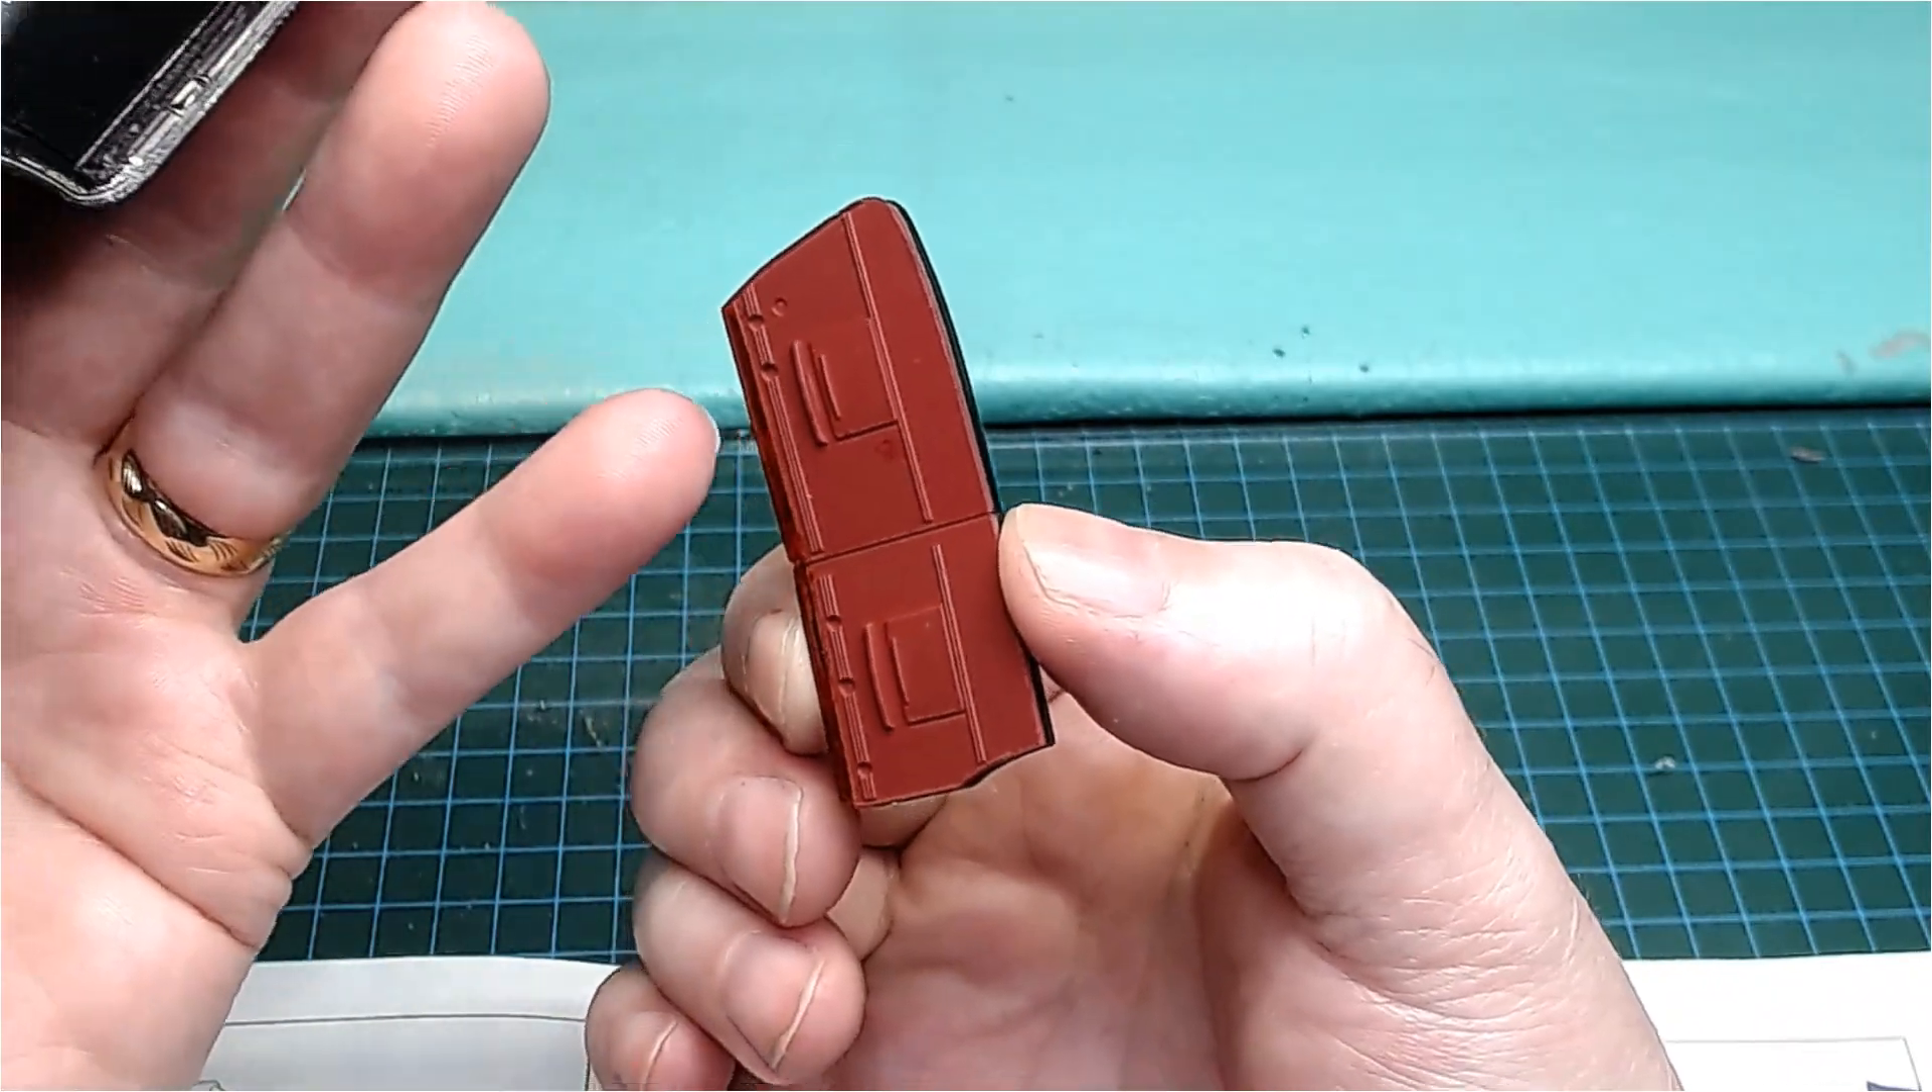Now the side panels, the side doors here aren't glued in place yet.